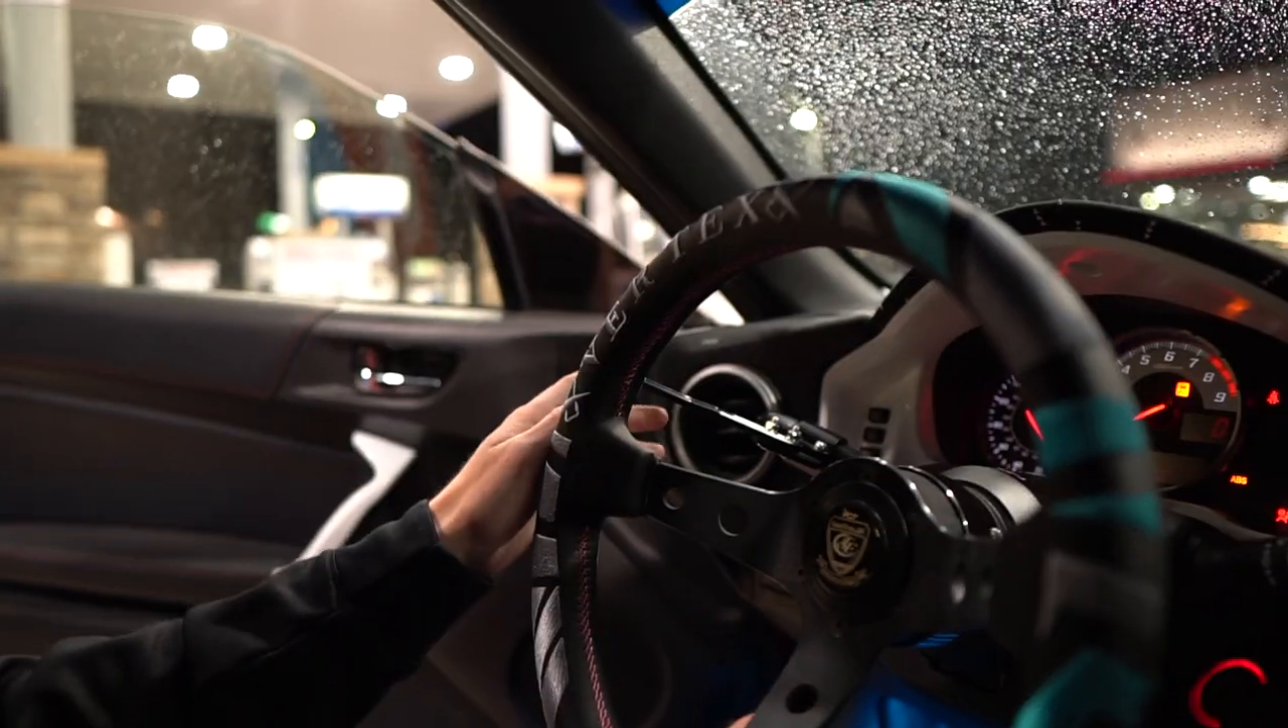Steering wheel's all done.